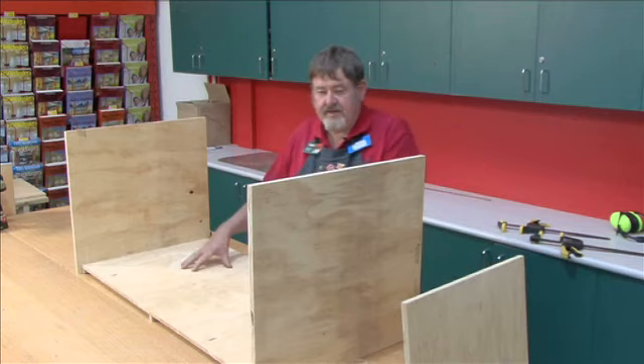Now we have the base in, all we're going to do is glue and screw the front and the back.